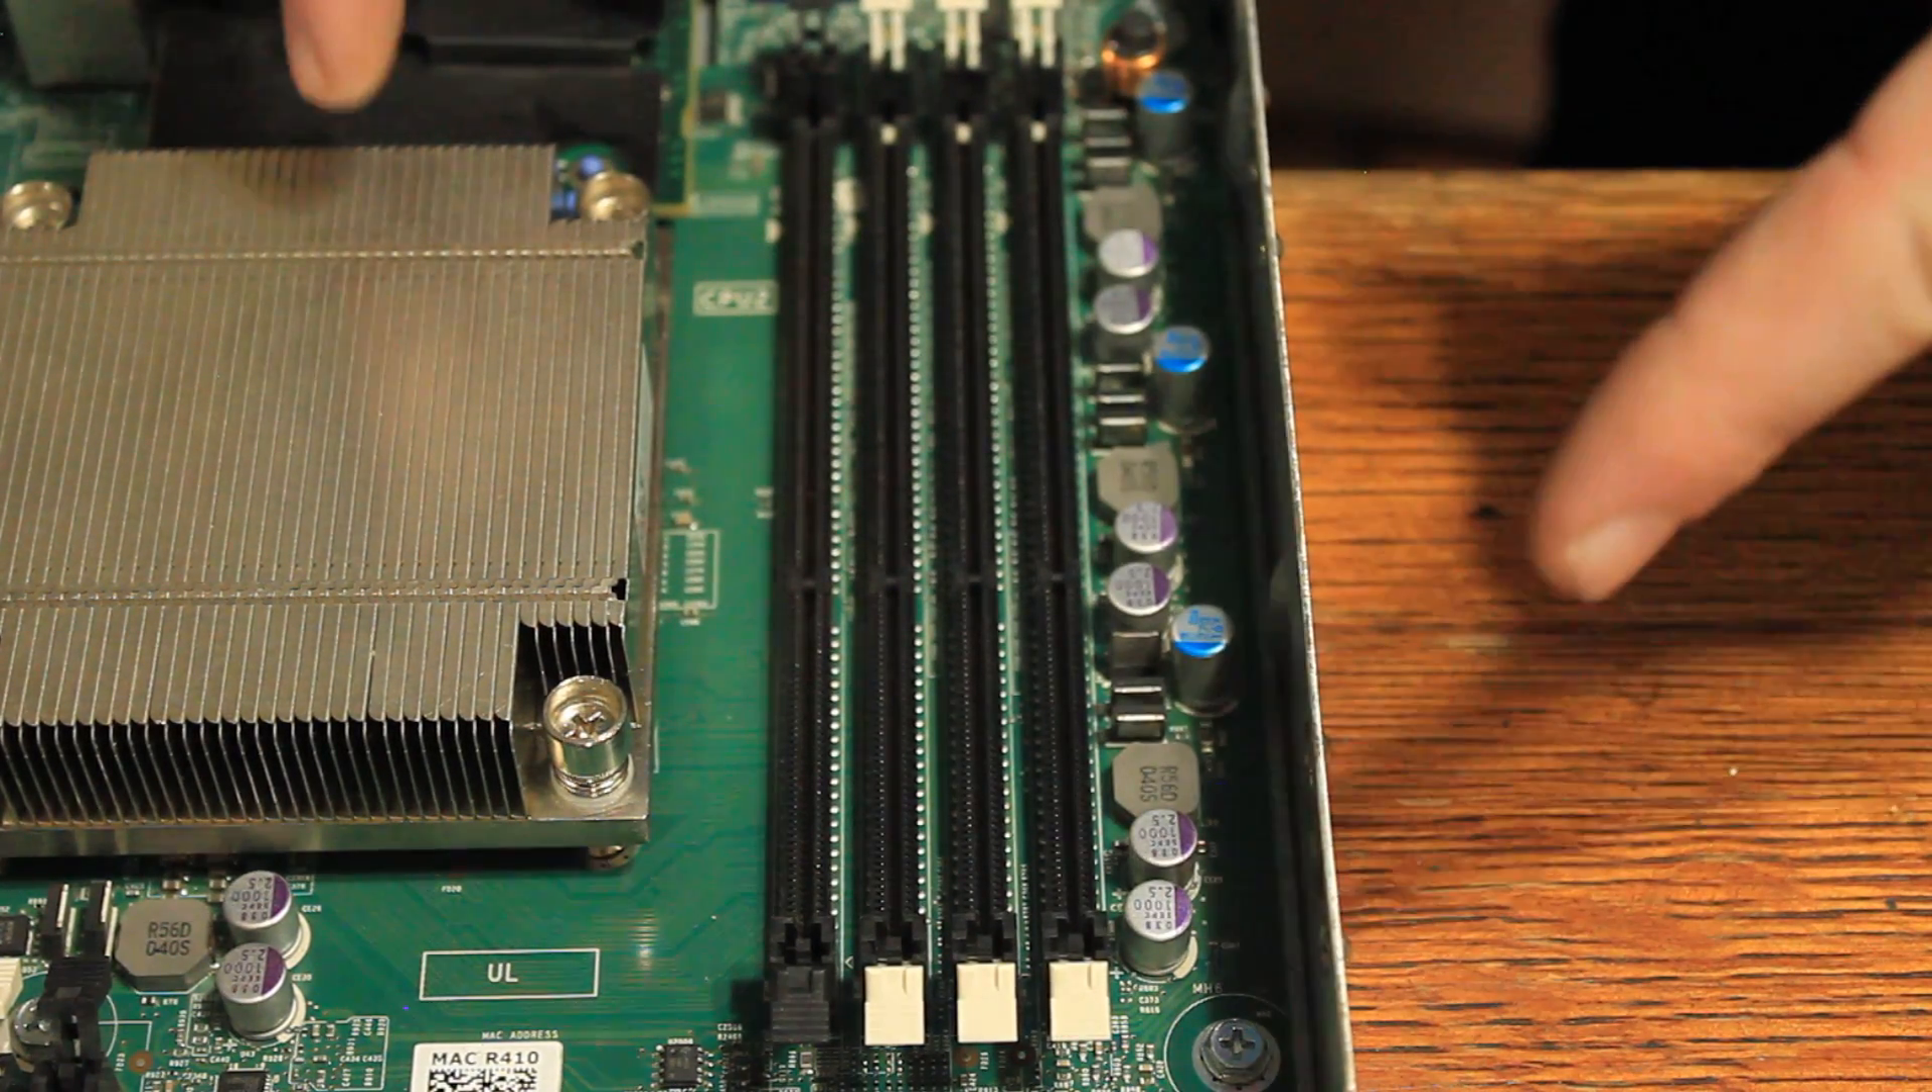We're now done with heat sink installation.